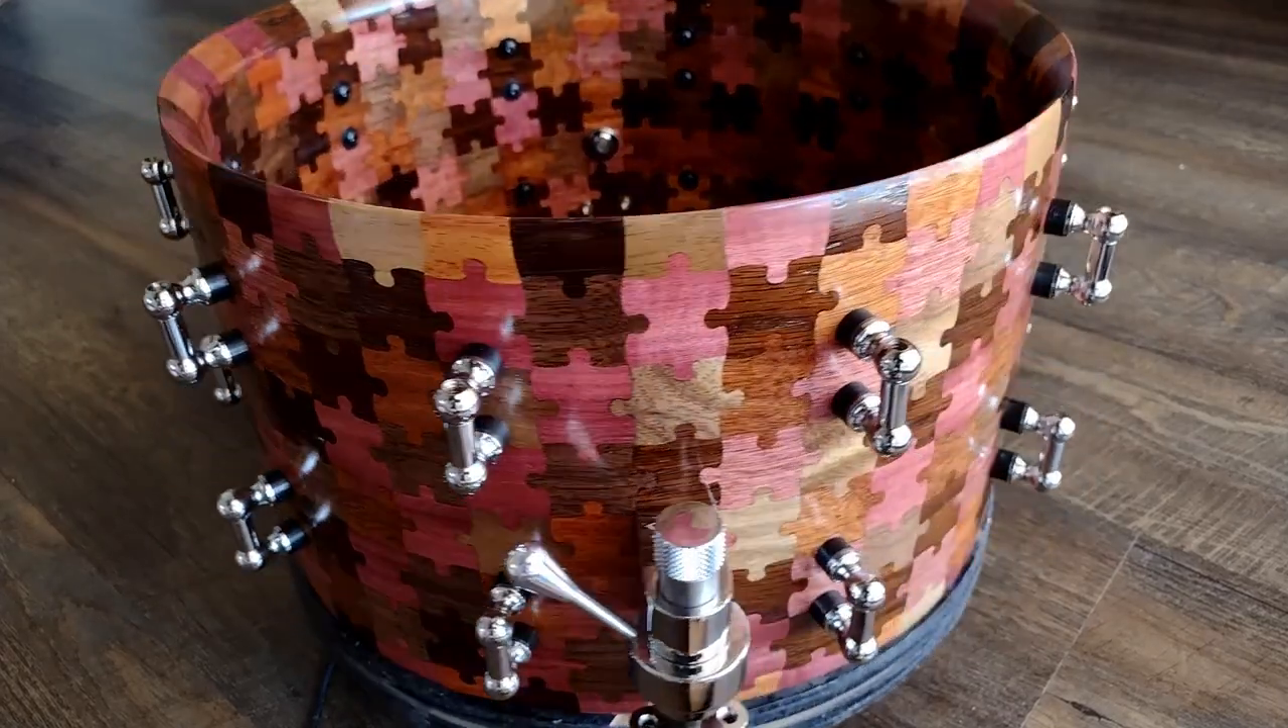Here is a beauty shot of the drum. It's basically finished. All you do now is add the heads.